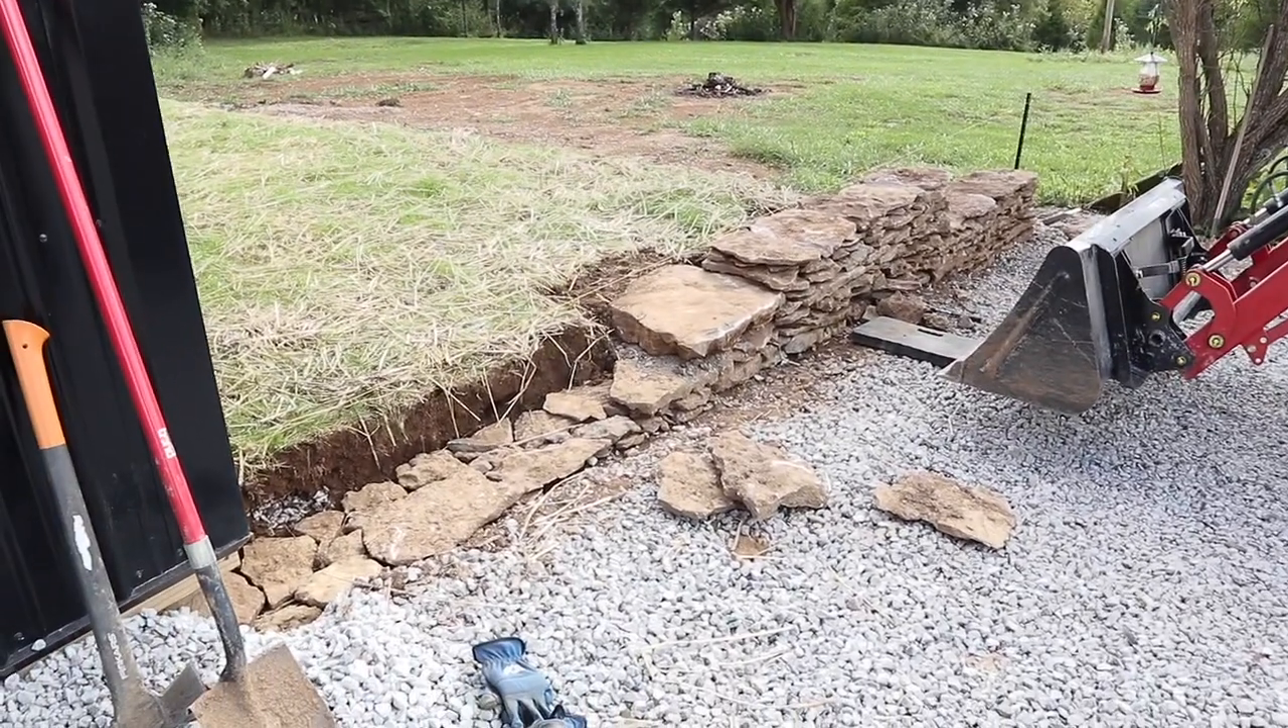I'm about two and a half hours in and I got the wall started on the downhill side making my way uphill.